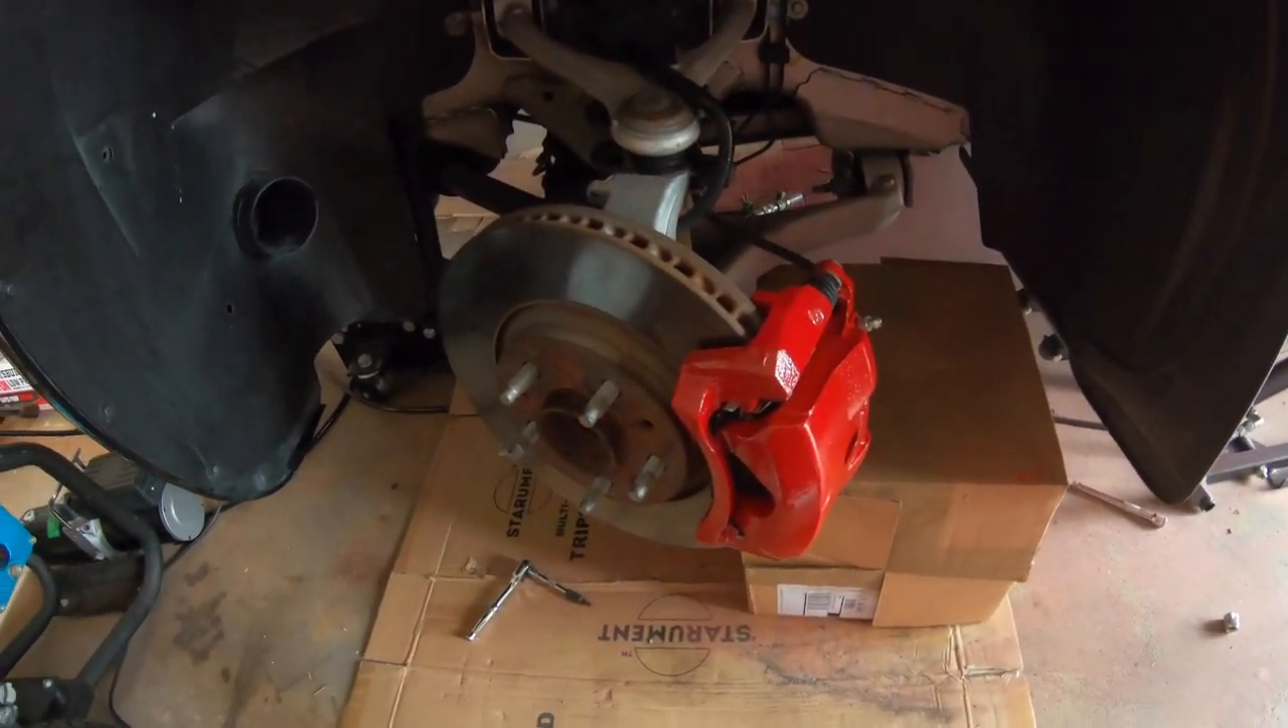Alright so I put the rest of the caliper on, torqued it down. Only thing left to do now is put the wheel on and lower it.